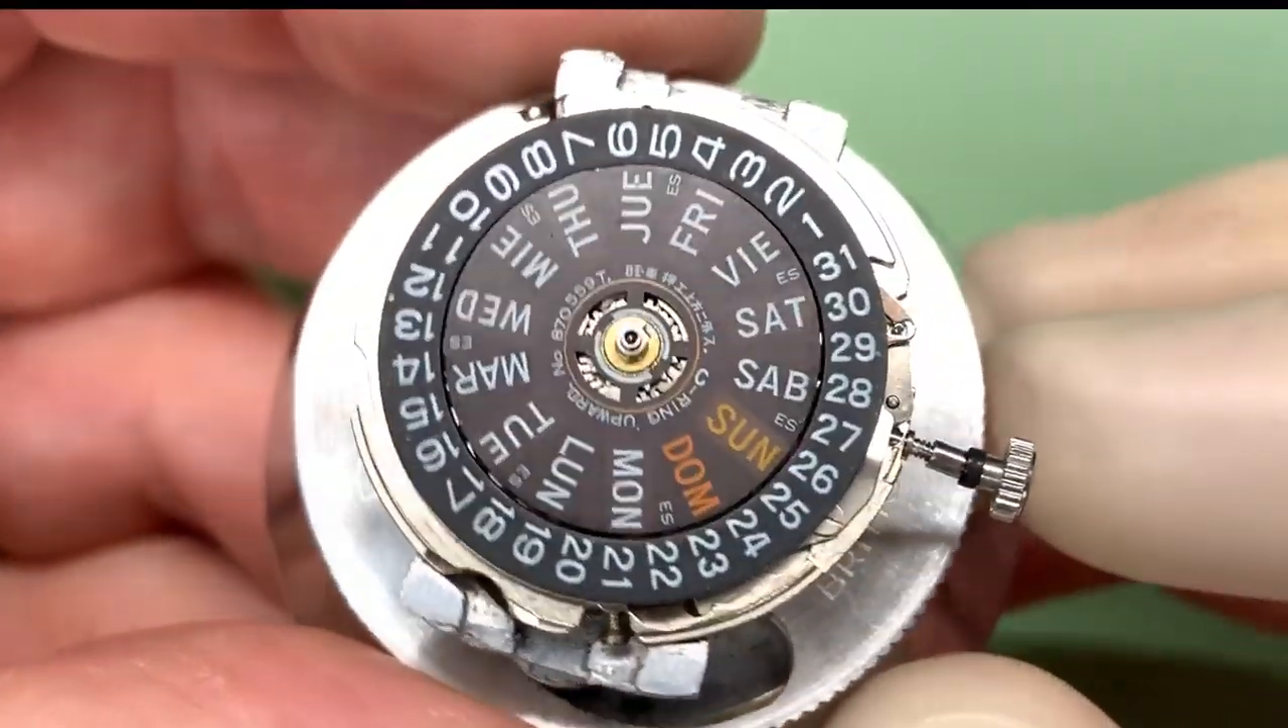That is the the date wheel and the day wheel installed.